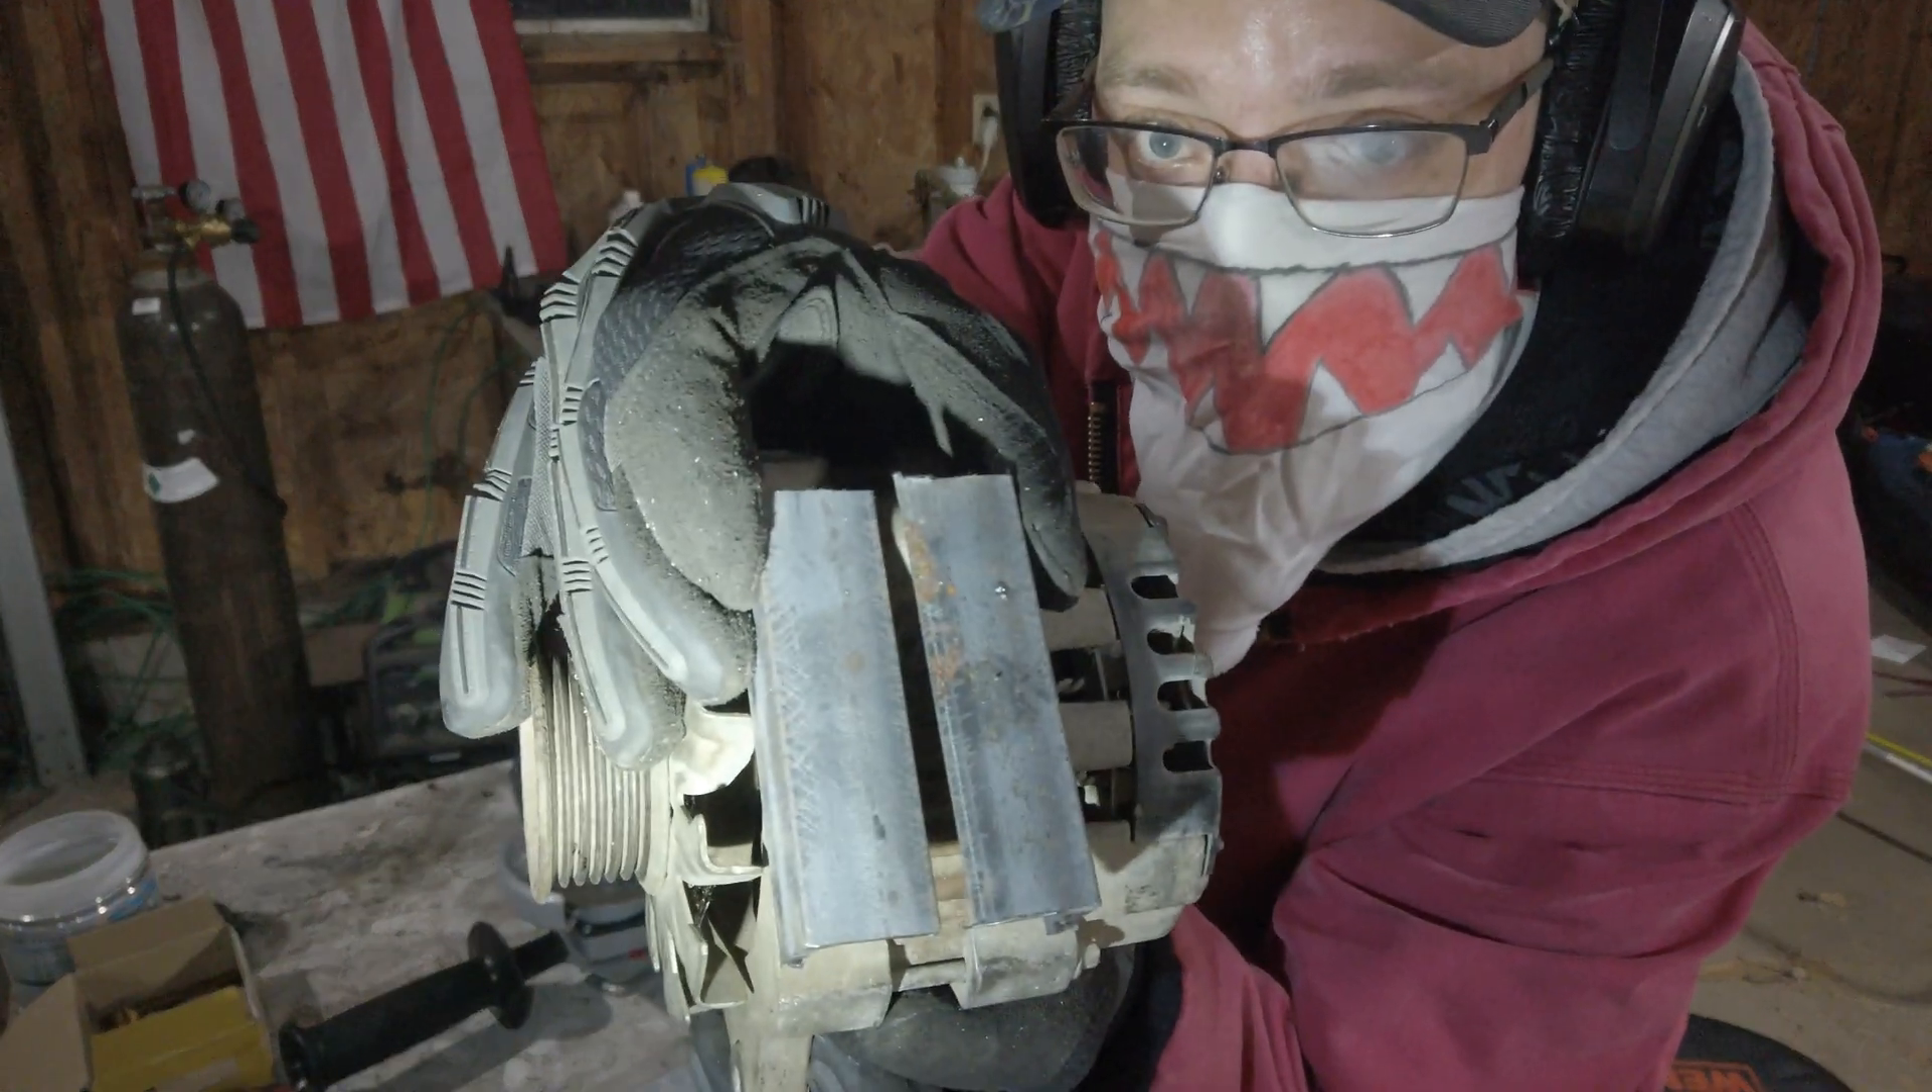There's just a little bit of space here on the on the bracket that we're making in between these two pieces.